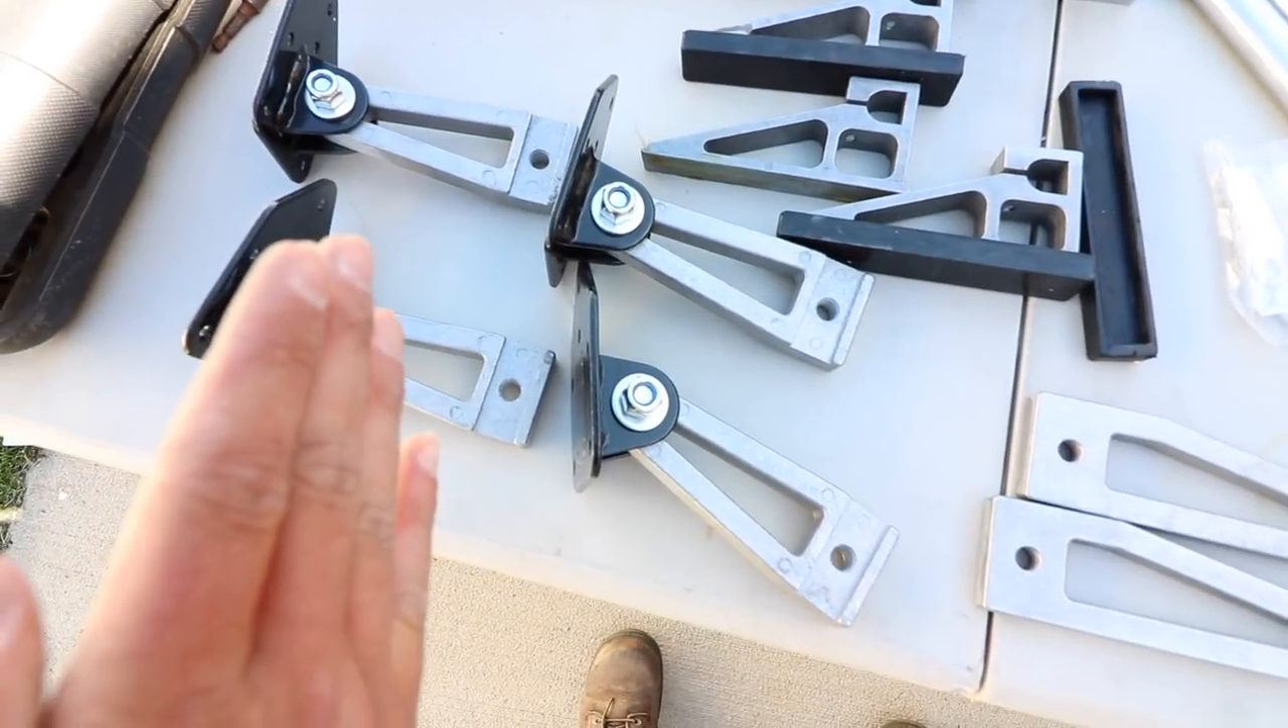So right here, you got the bolt coming through. You got a washer and then the nut.